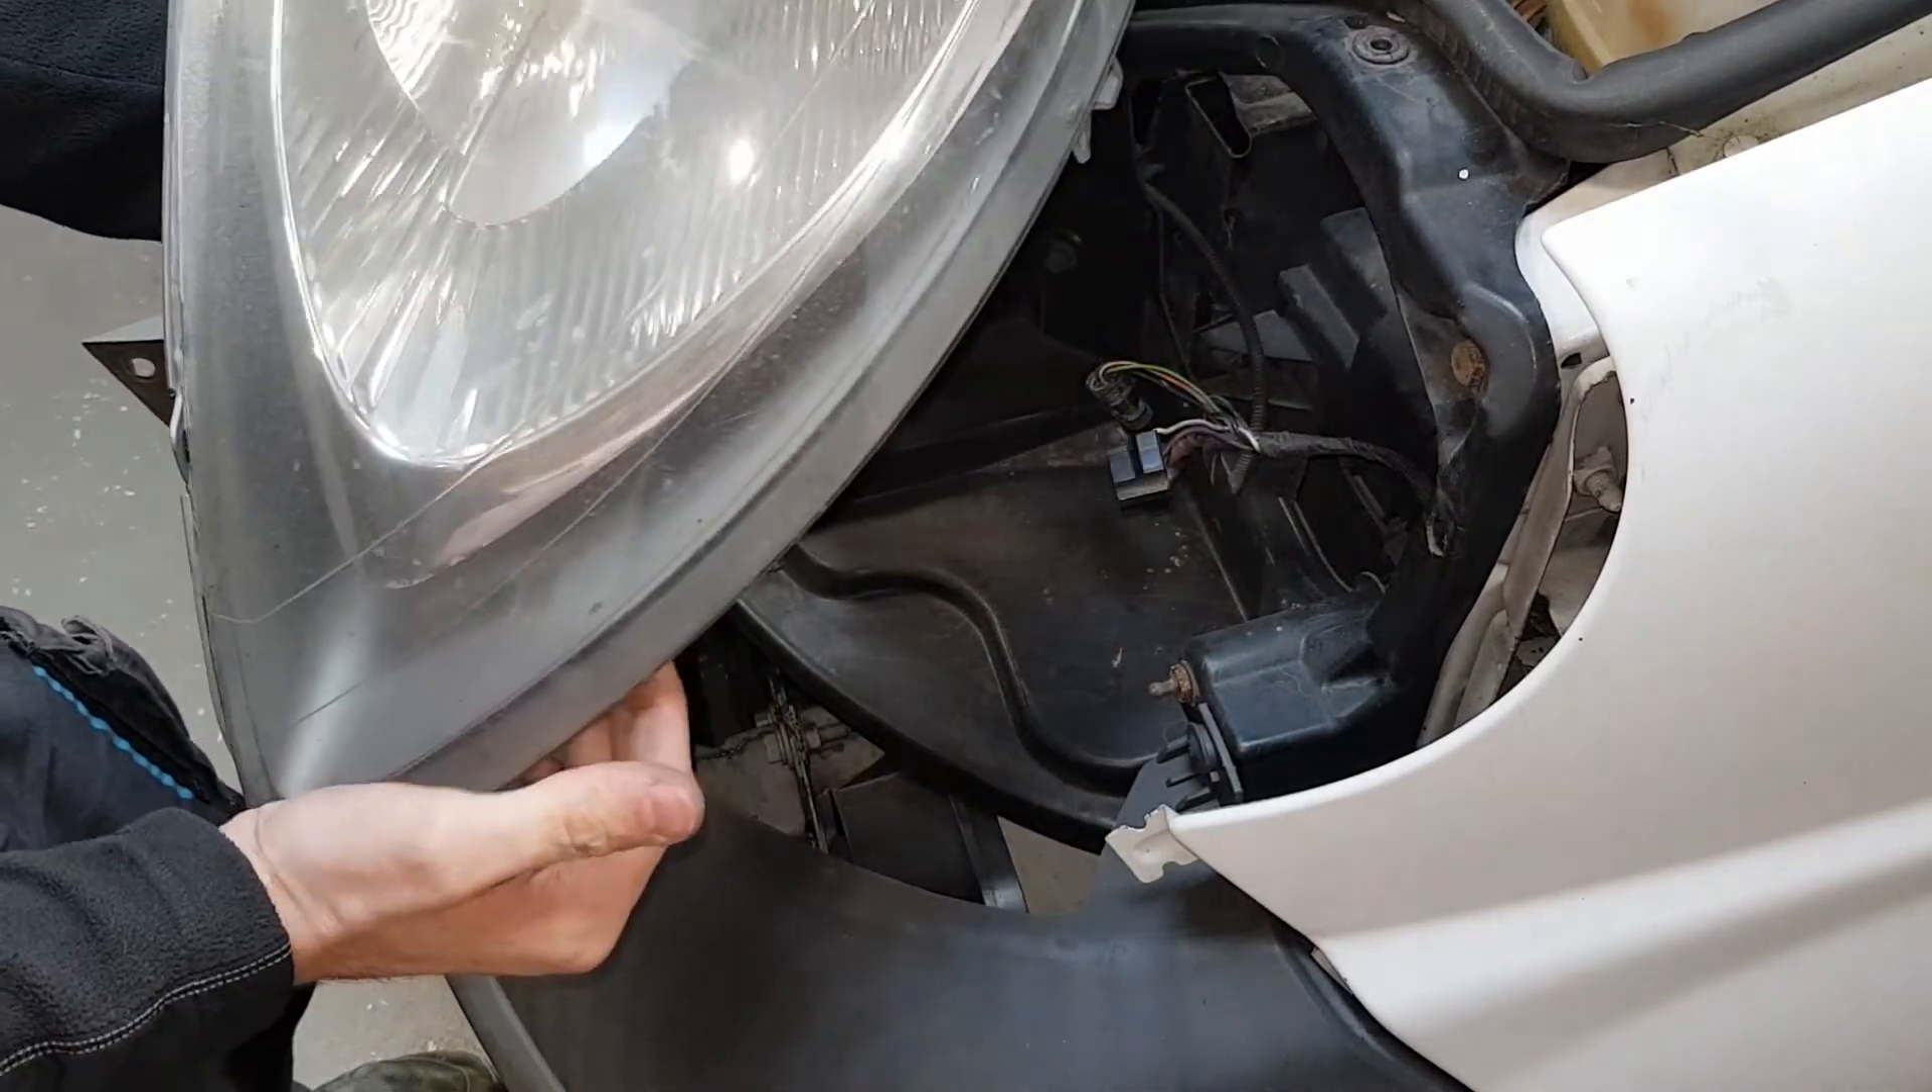So this is your one of your headlights removed.